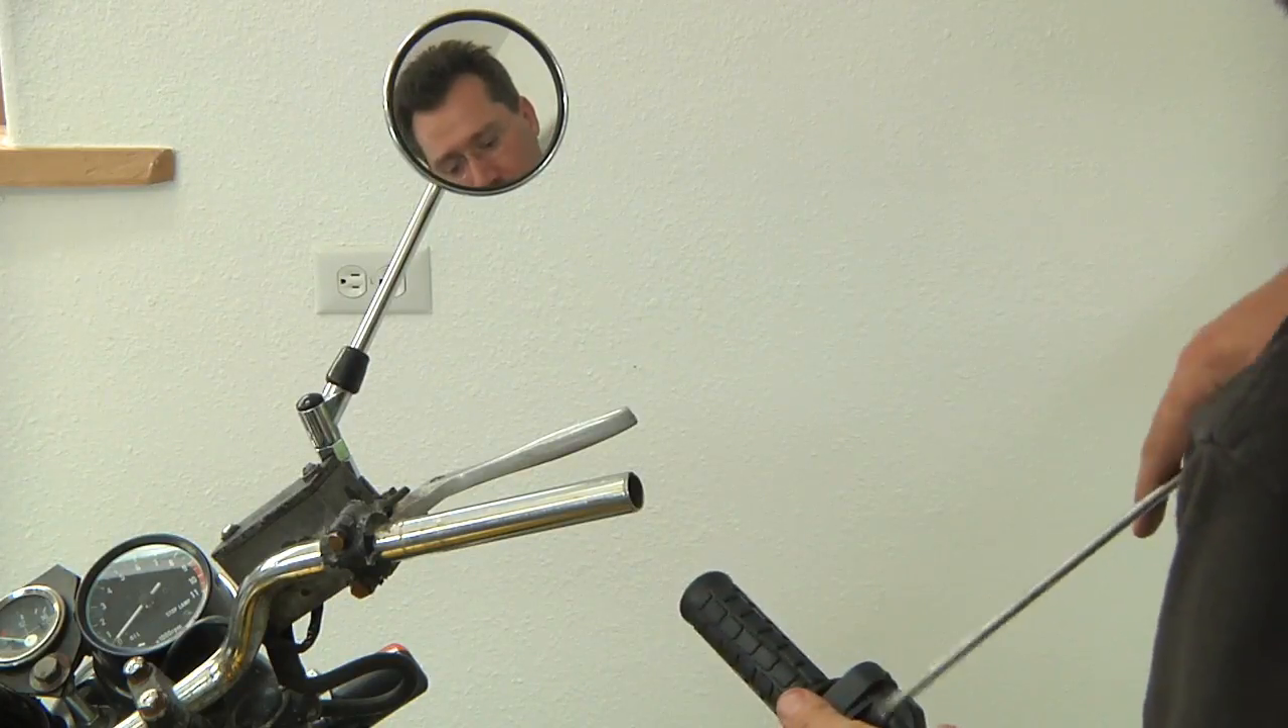I've already removed the hand grip from the motorcycle and then all I need to do is just loosen these screws just a little bit to loosen that clamp to allow me to slide the throttle on.